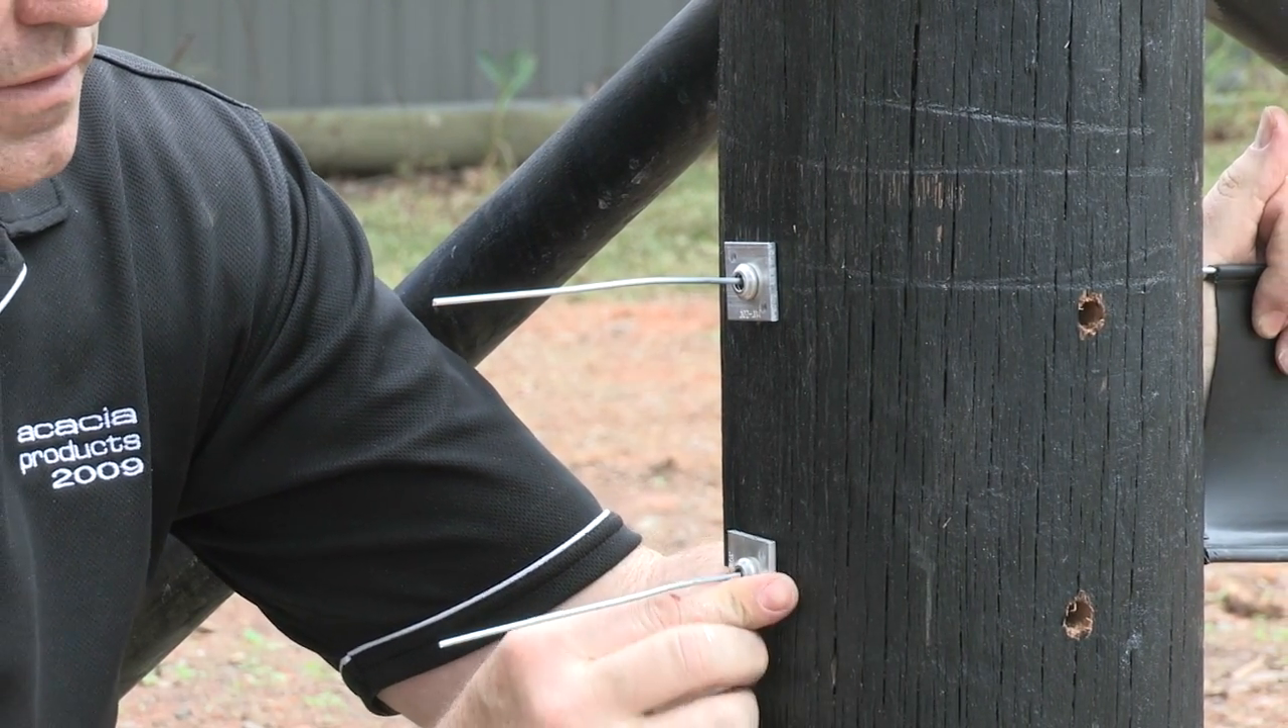As you can see we've inserted the wire into the holes that we drilled earlier.